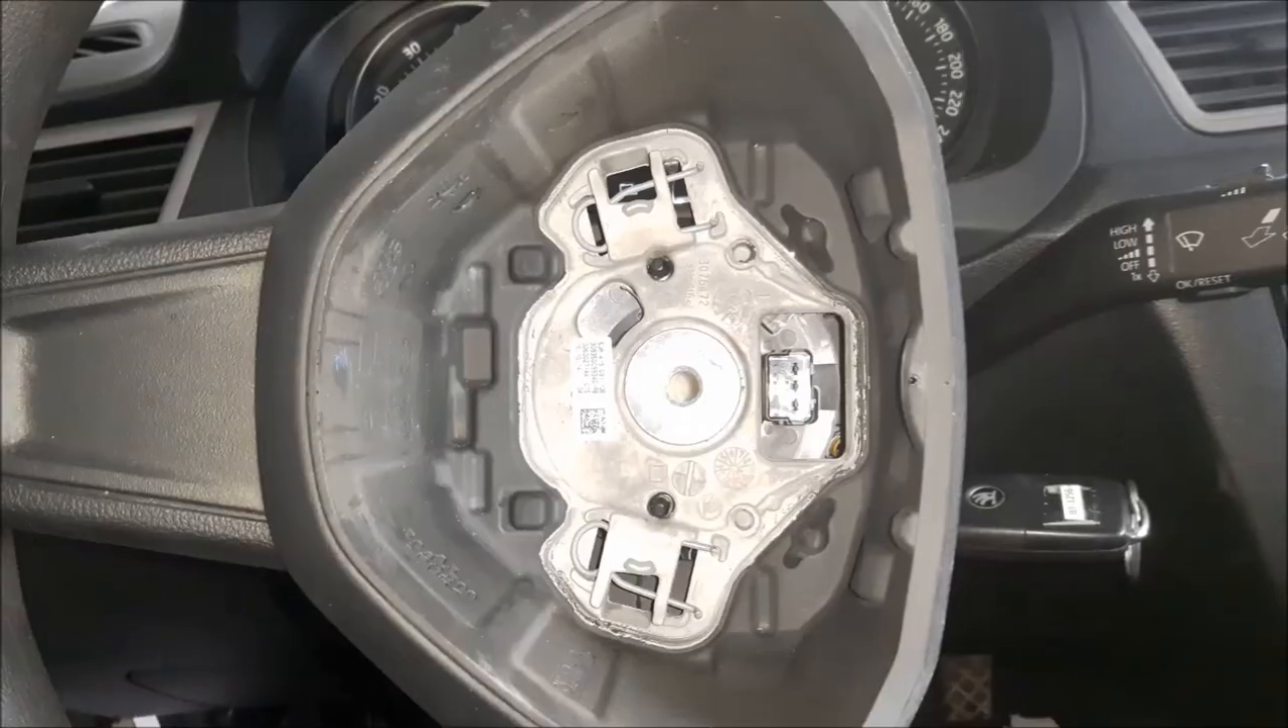I have removed the airbag unit also I have disconnected the connector.